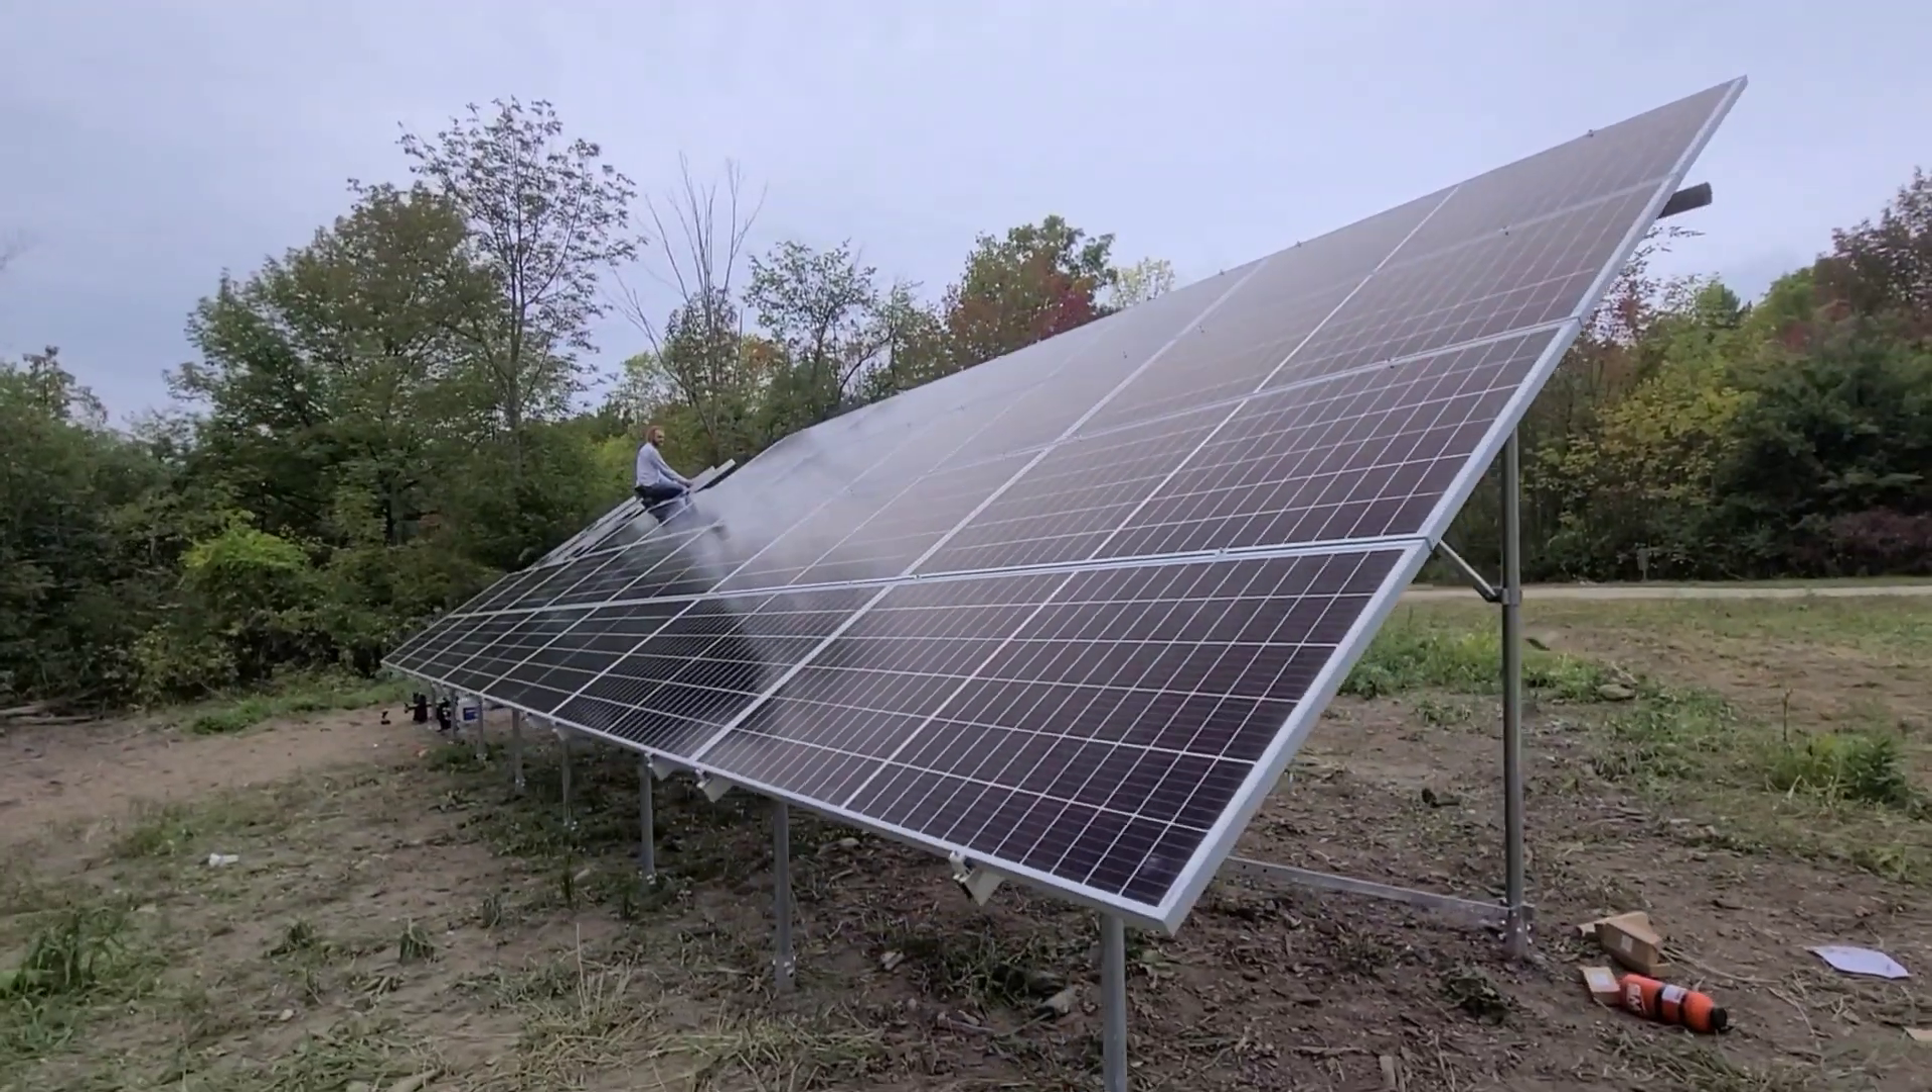So we're just finishing paneling this array here.